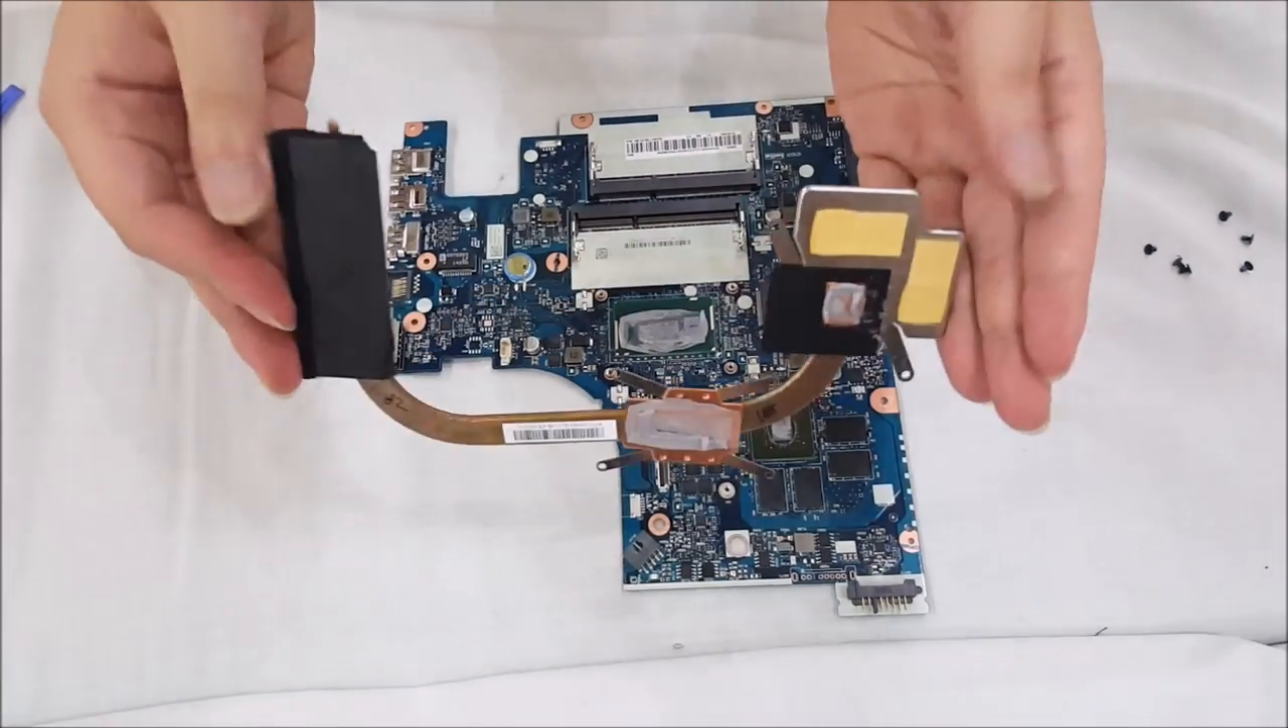So now that we've removed all the screws, the heatsink comes off relatively easy.